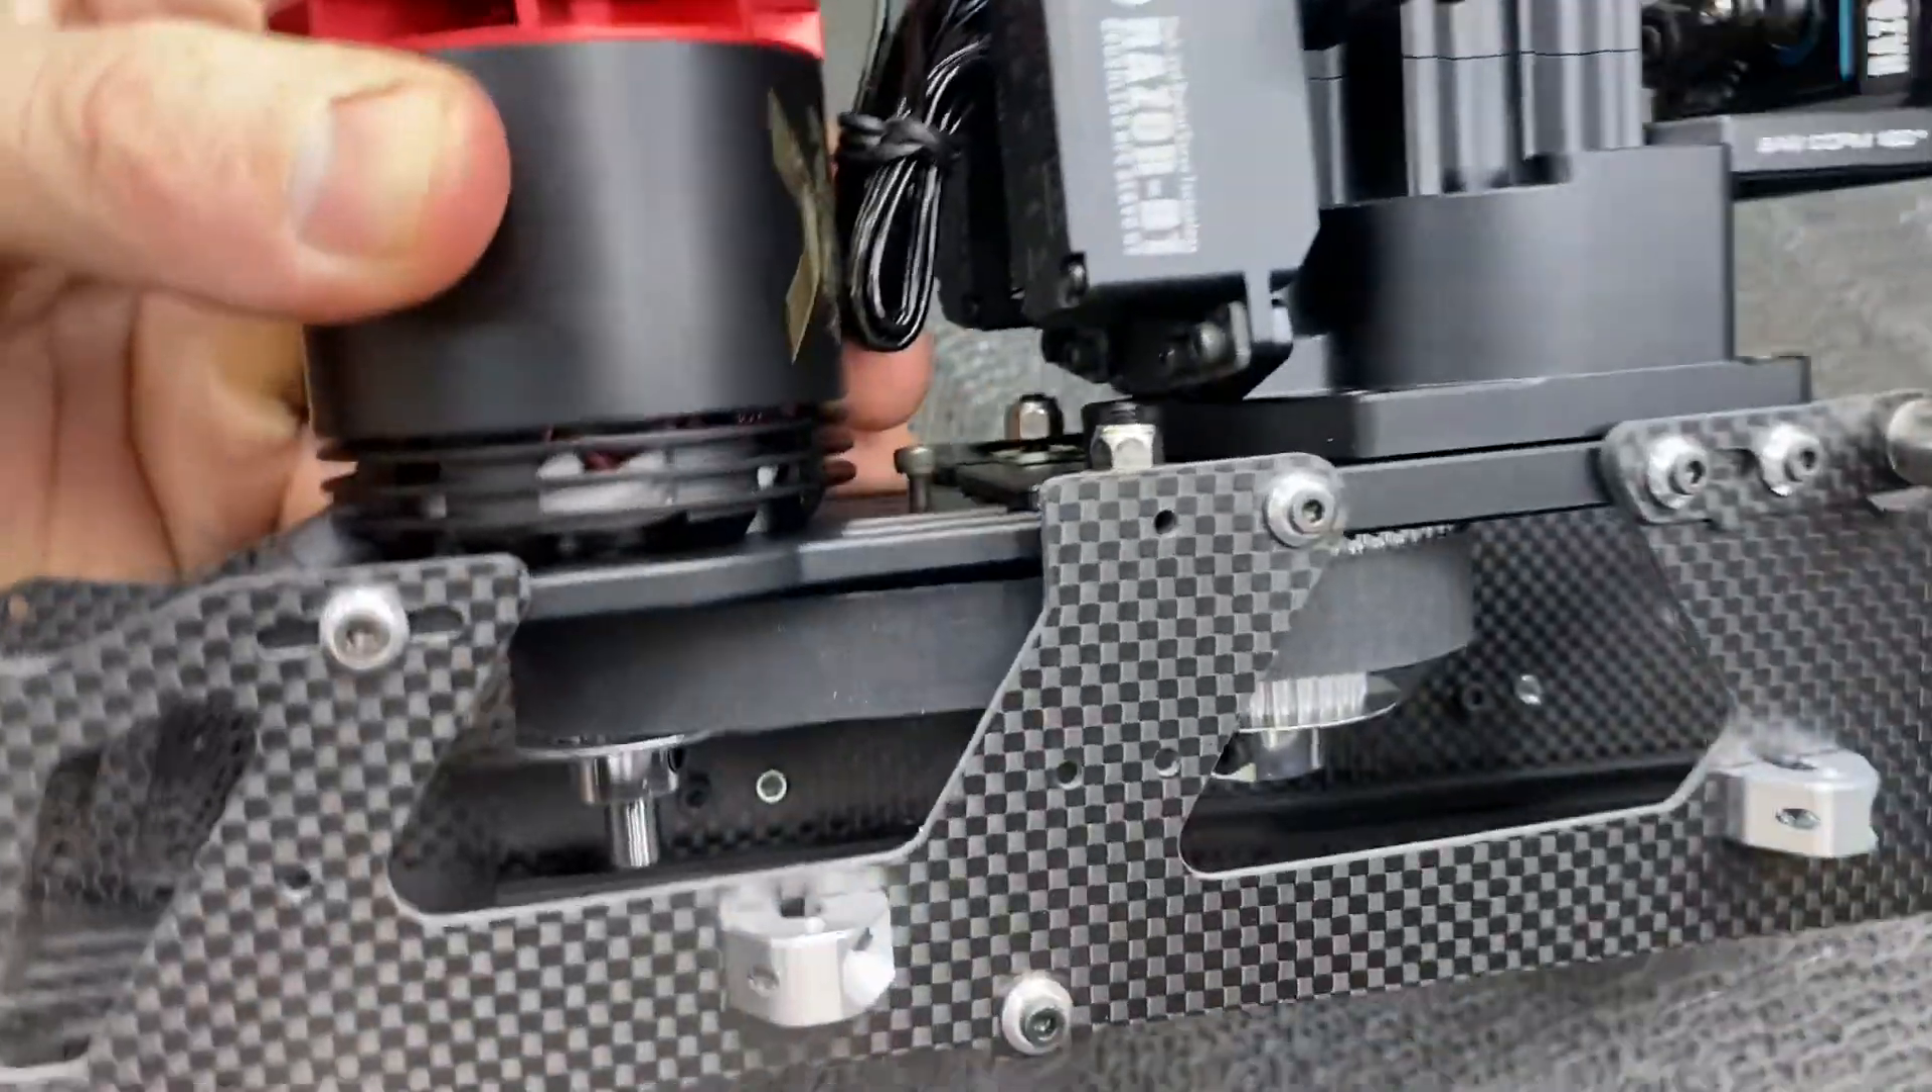And we're going to look and we notice that our shaft is sticking out.